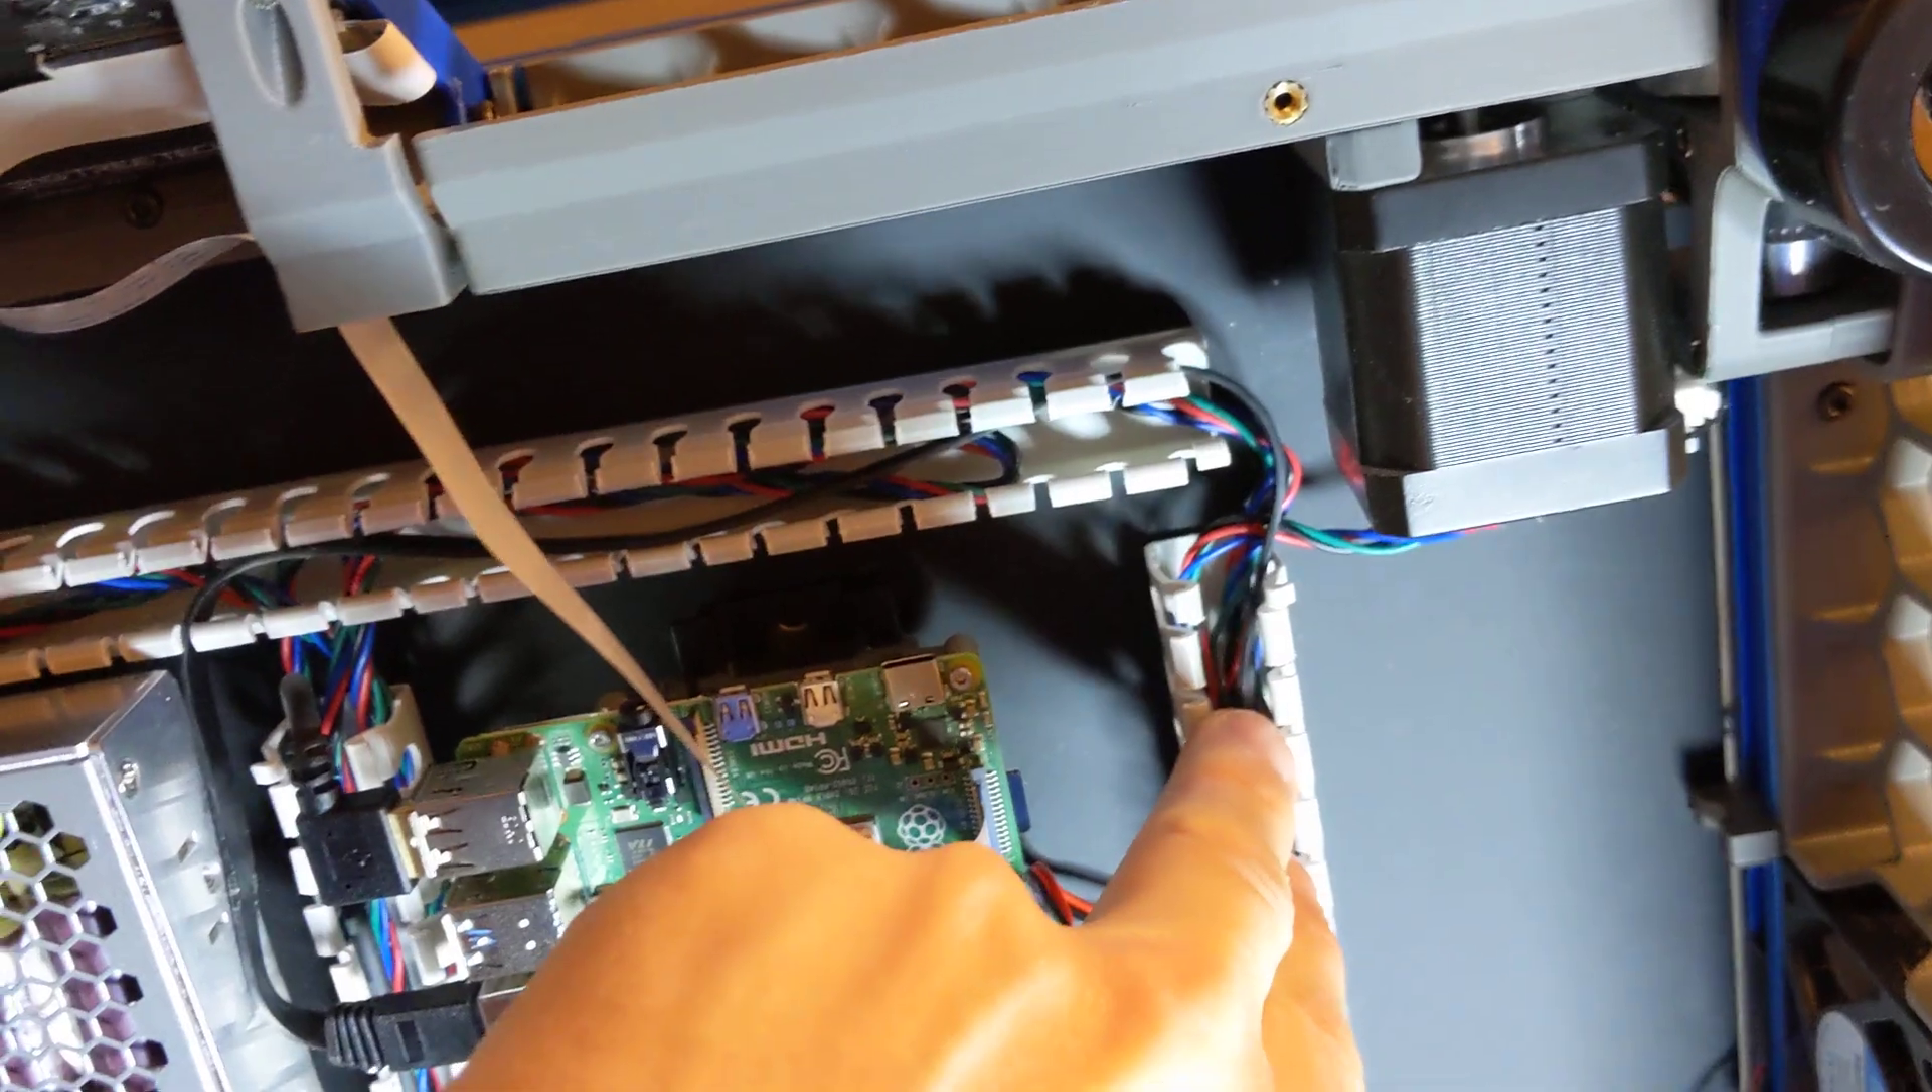I have not put the wire duct covers on.